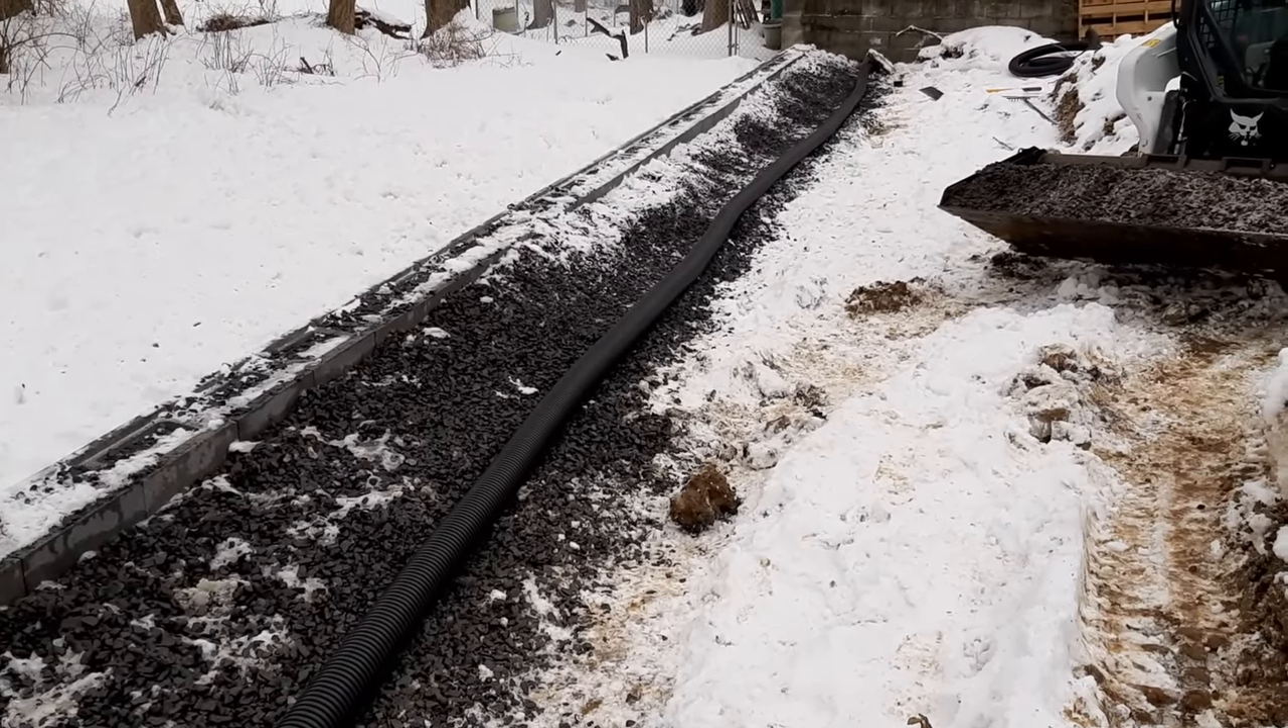The final part of our drainage system is in. This pipe right here is called the heel drain.